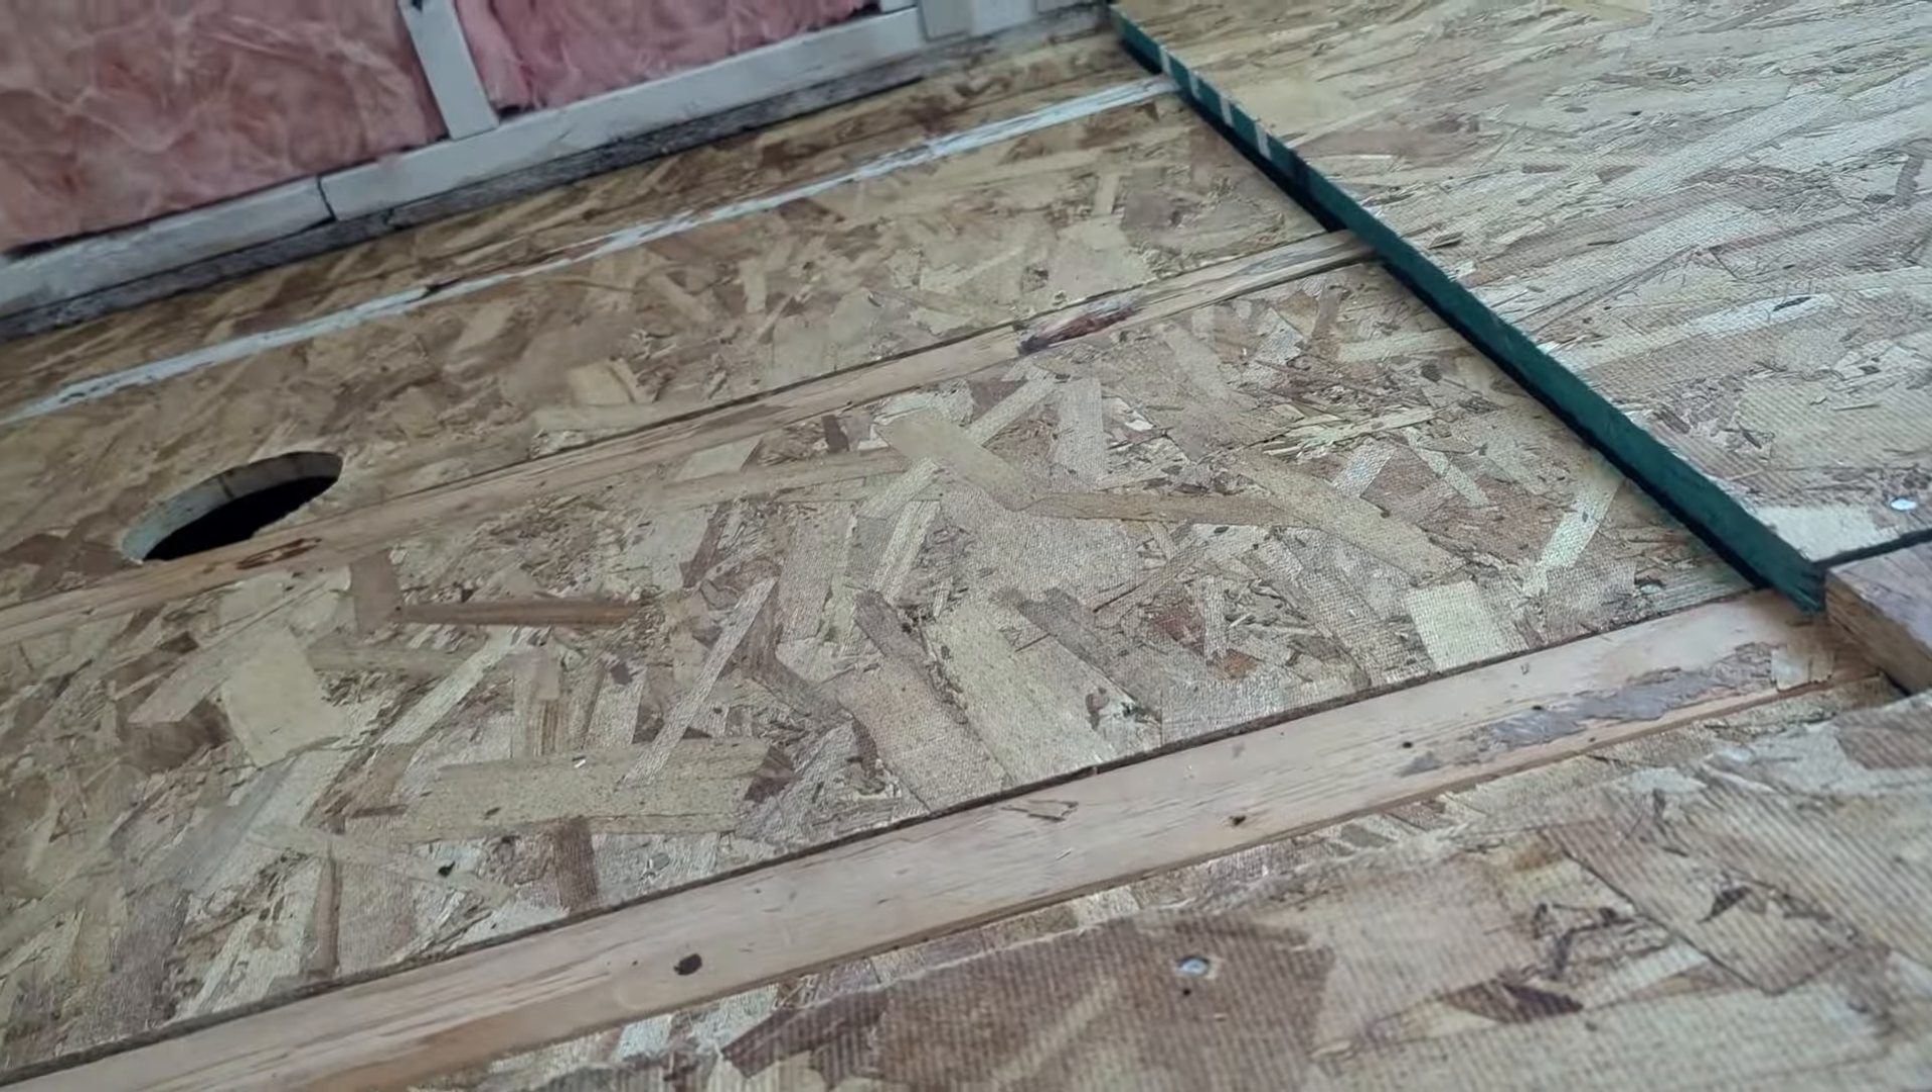The subfloor is back in.